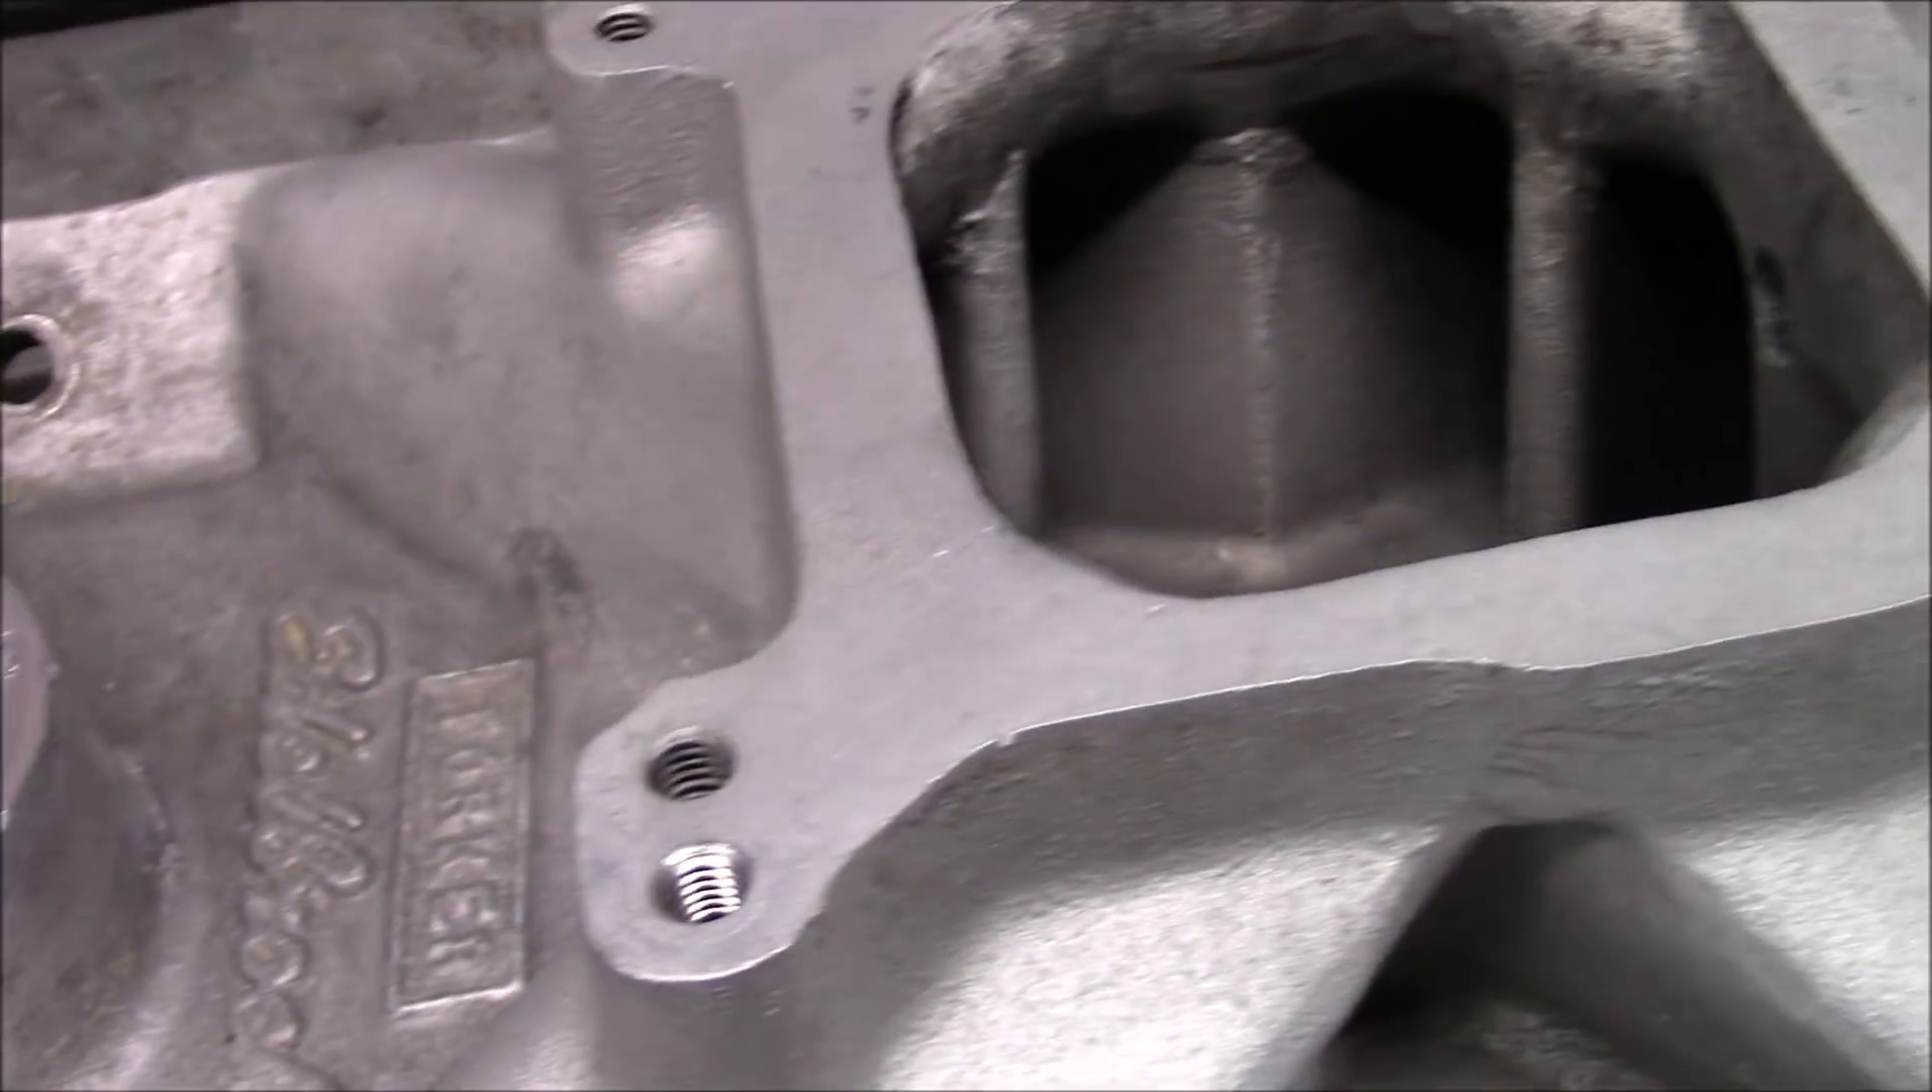And here's your finished result. You can see the thread inserts are in there. Nice new thread.